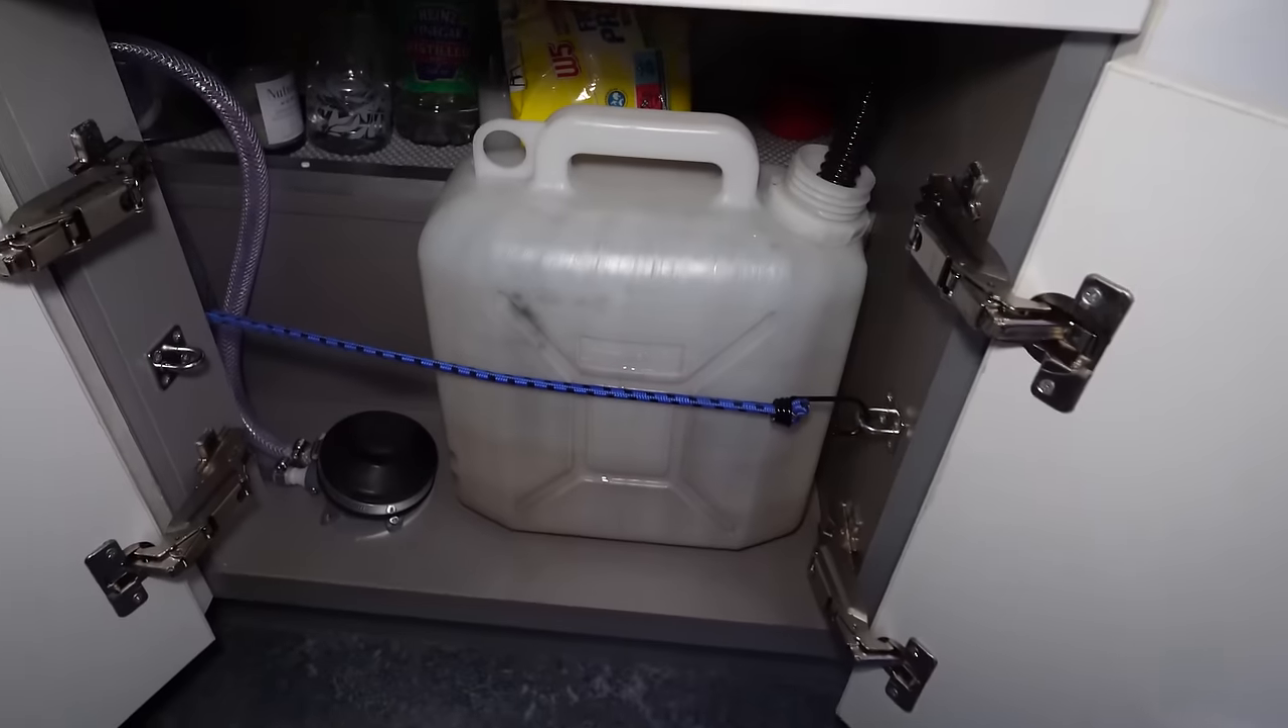I just put the grey water tank back in just to make sure there's enough space but this looks perfect.